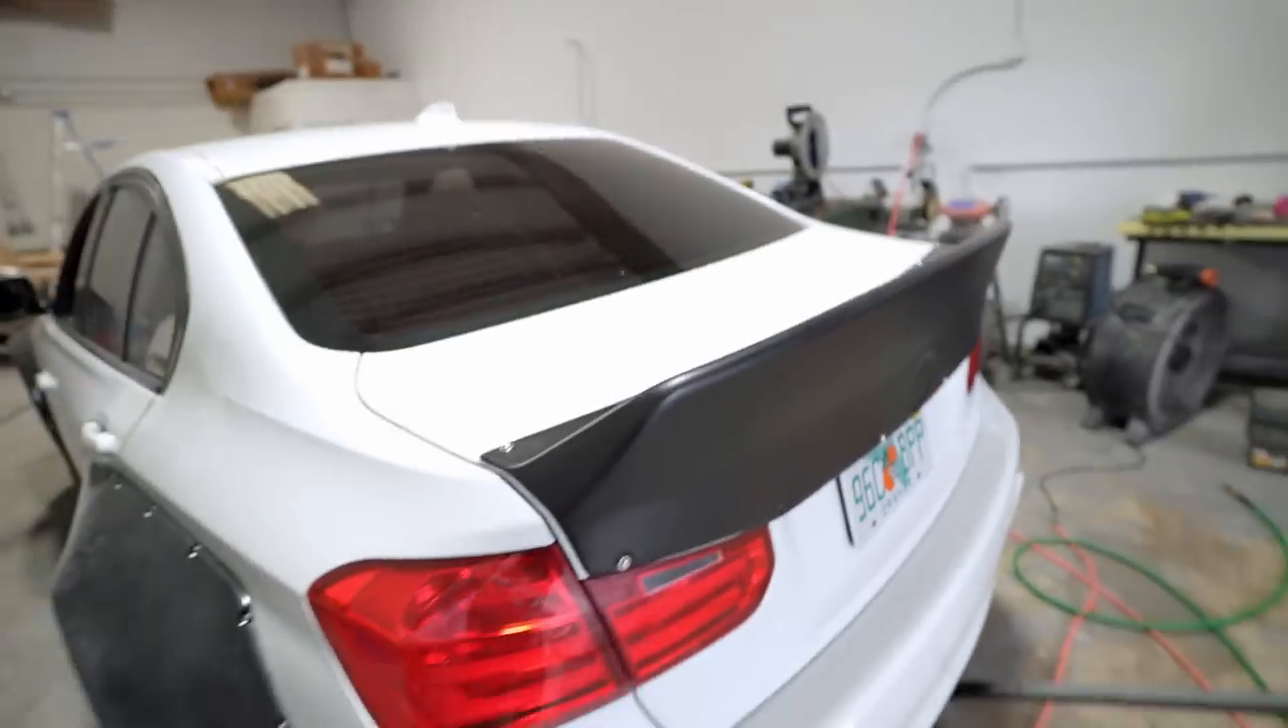We have the ducktail here look at the fitment here on the body line it's precise.